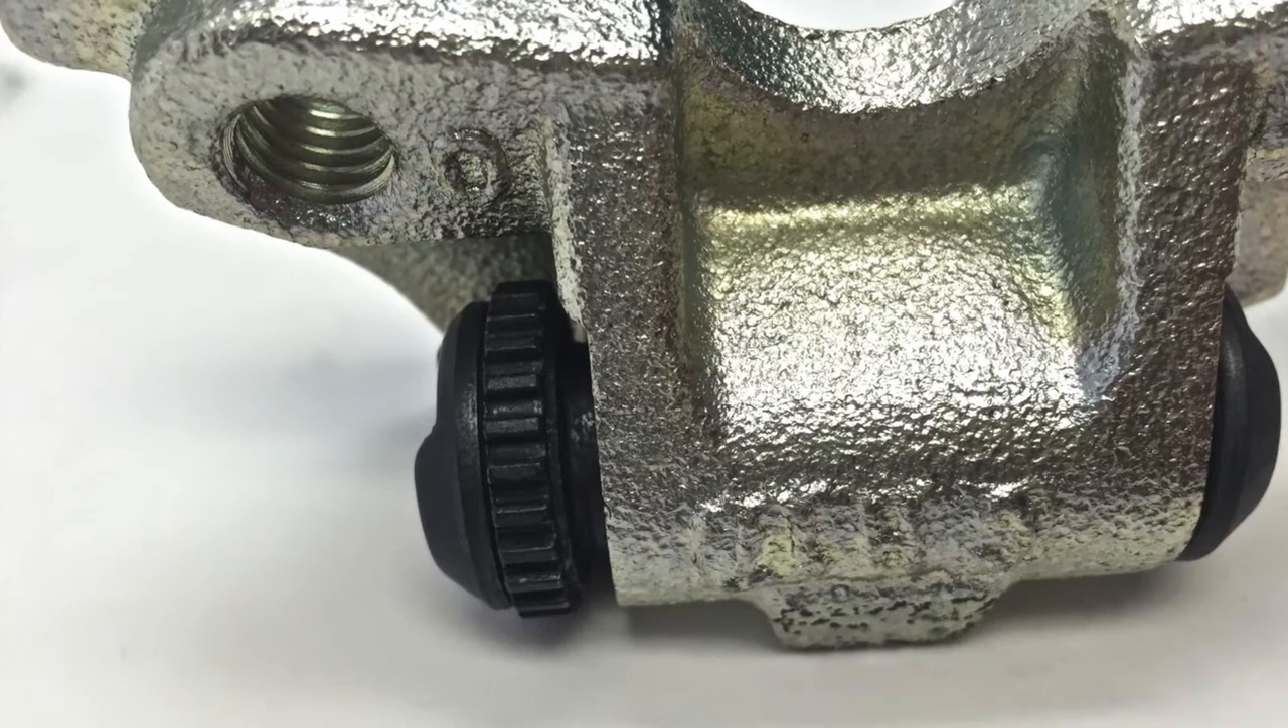You see that little space between the actuator body and the adjuster cap?